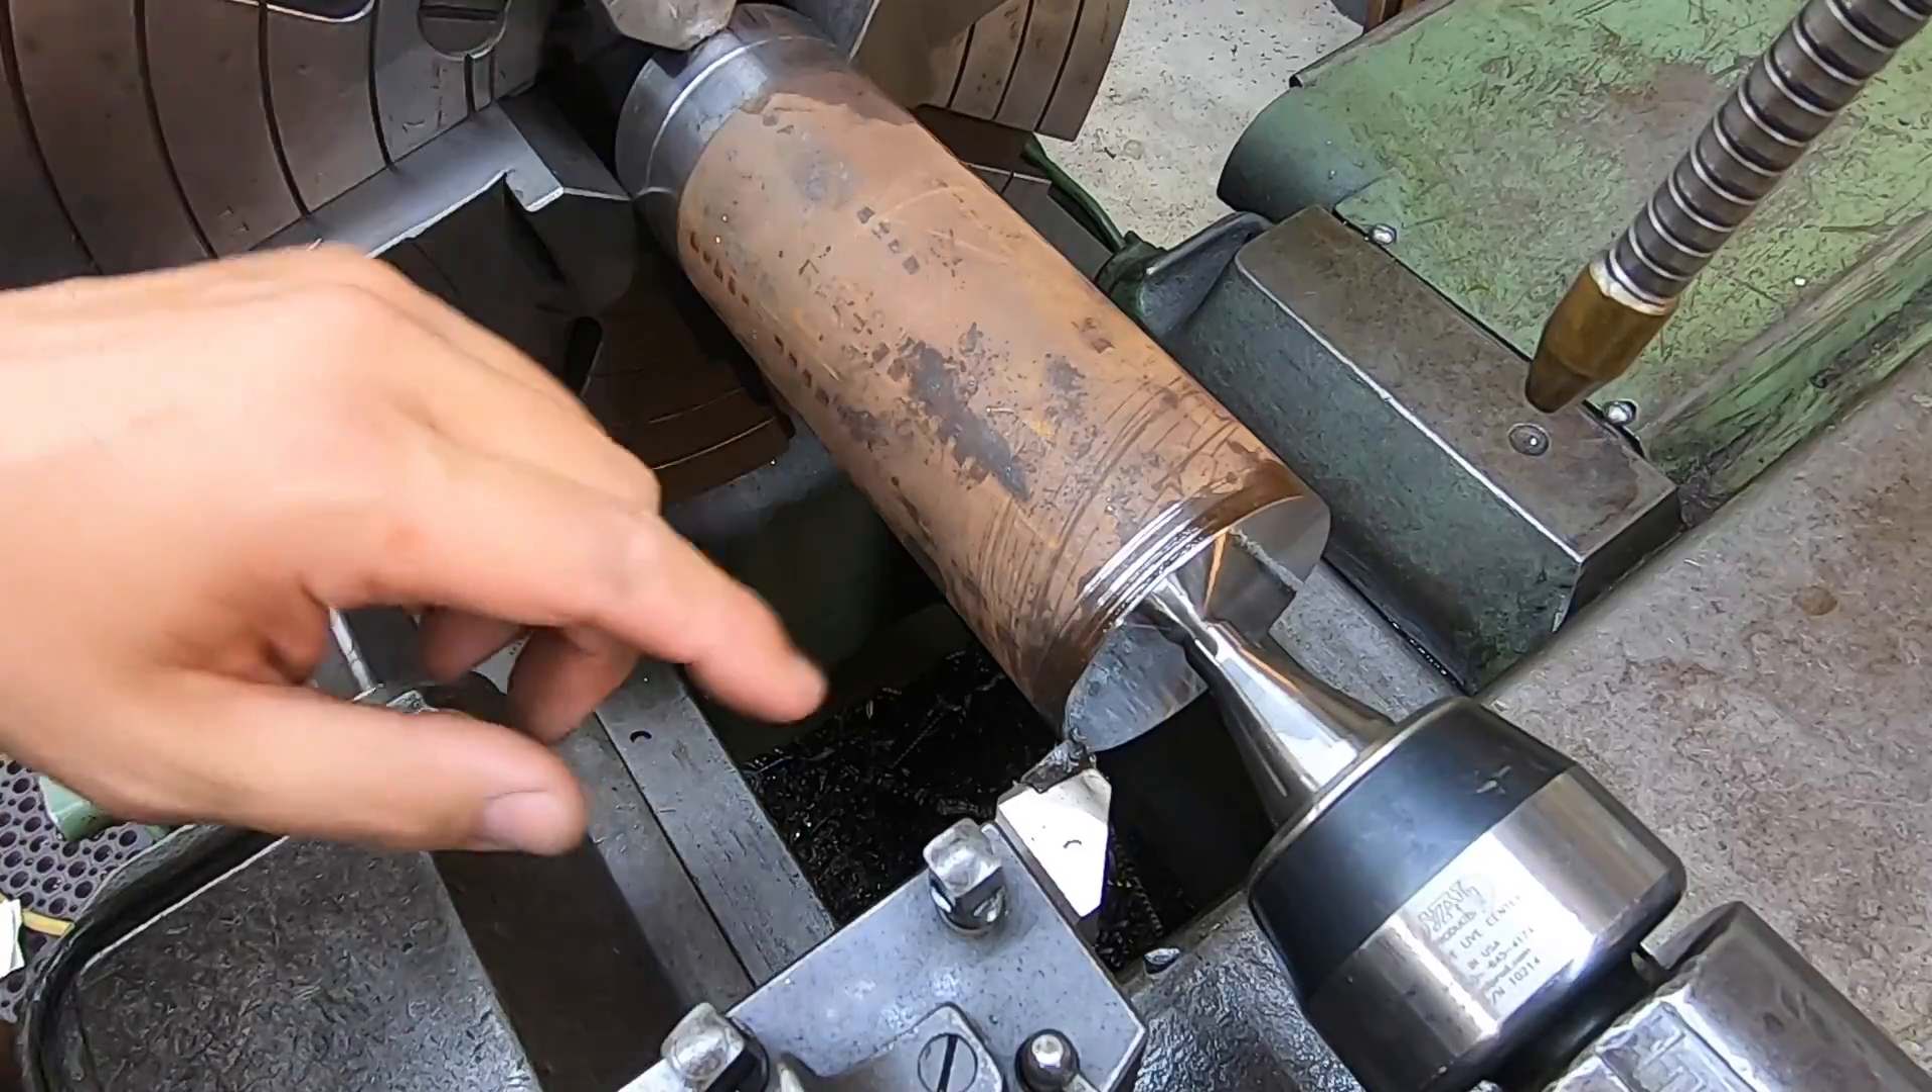We've got our workpiece already set up here in the Monarch lathe.